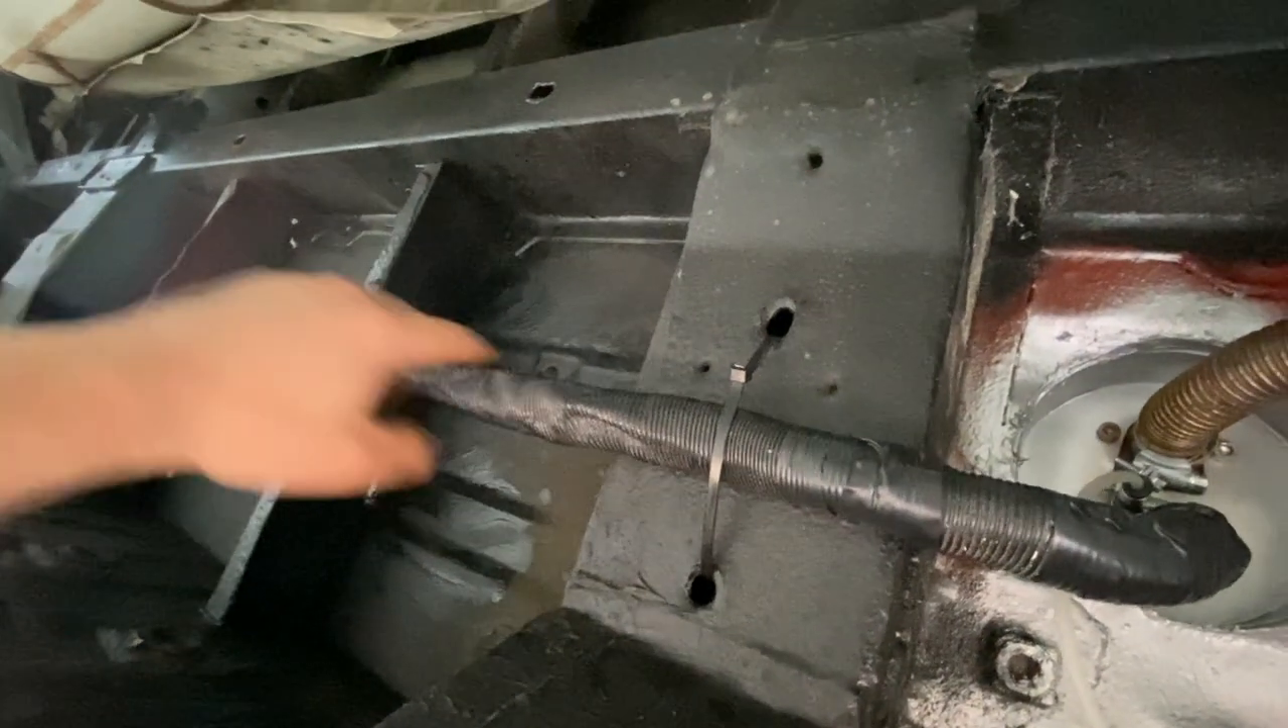We've got our air intake pipe here. I've just cable tied that to the chassis.